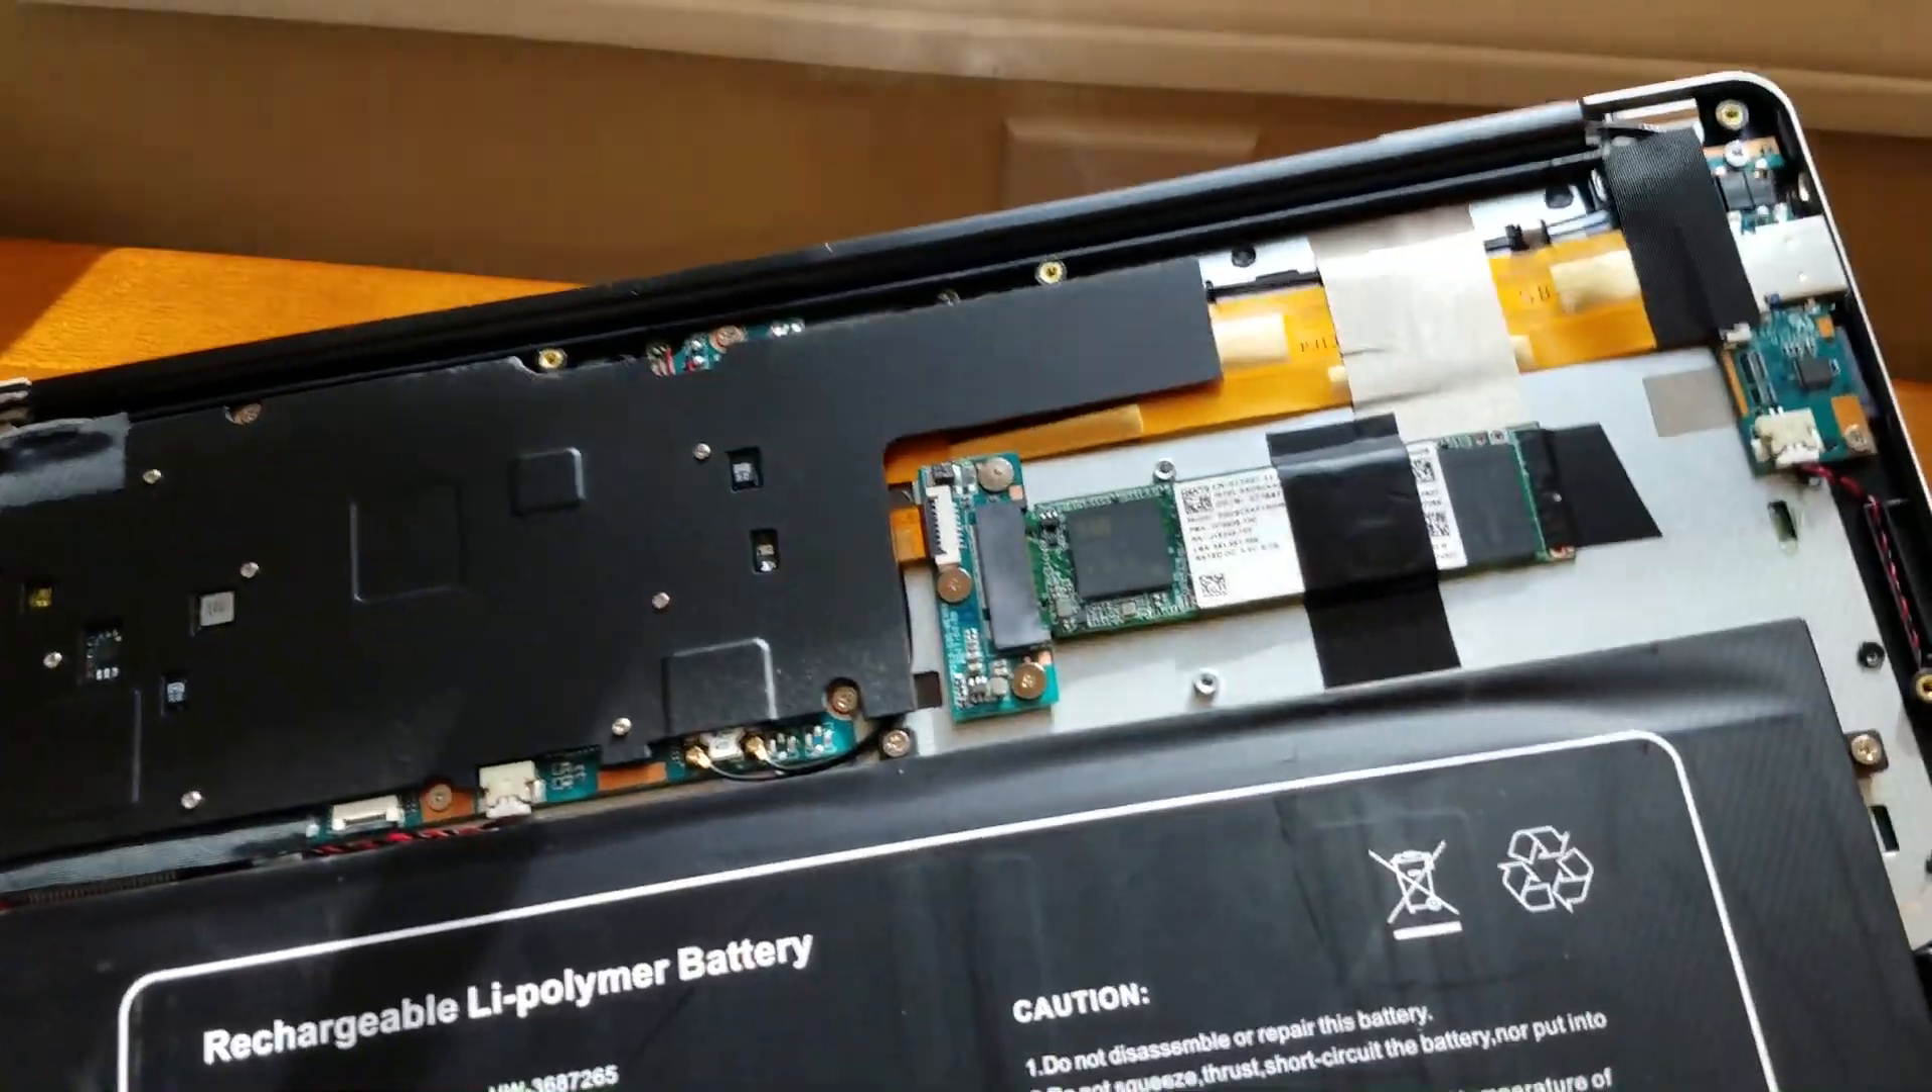Alright, here's the drive installed. It doesn't look the prettiest, but it doesn't have to be.